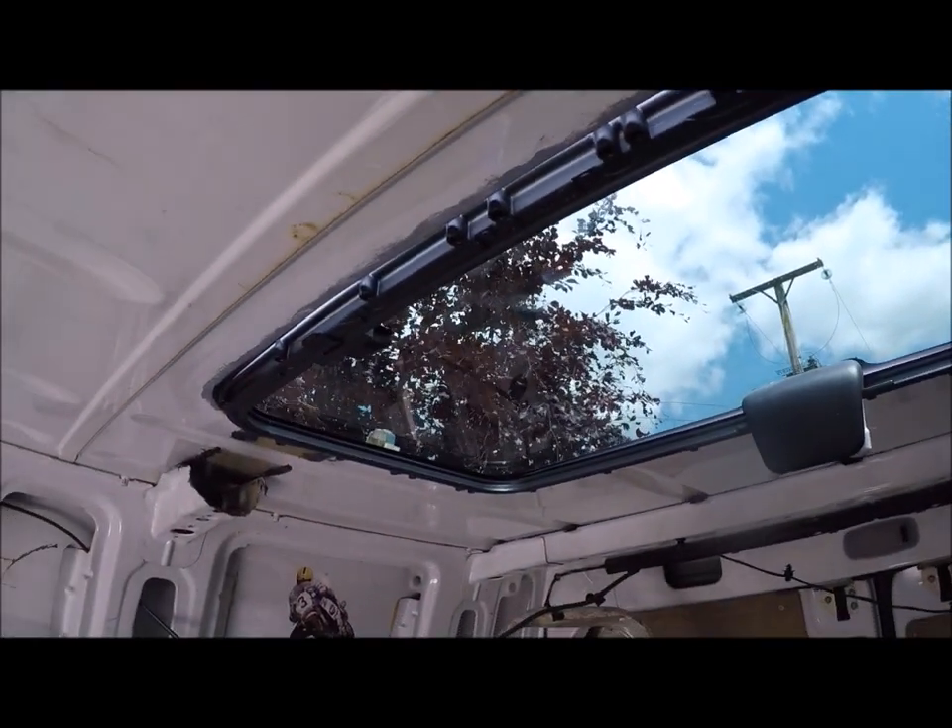So I've popped the sunroof in and now I've got to offer up the backing plate.